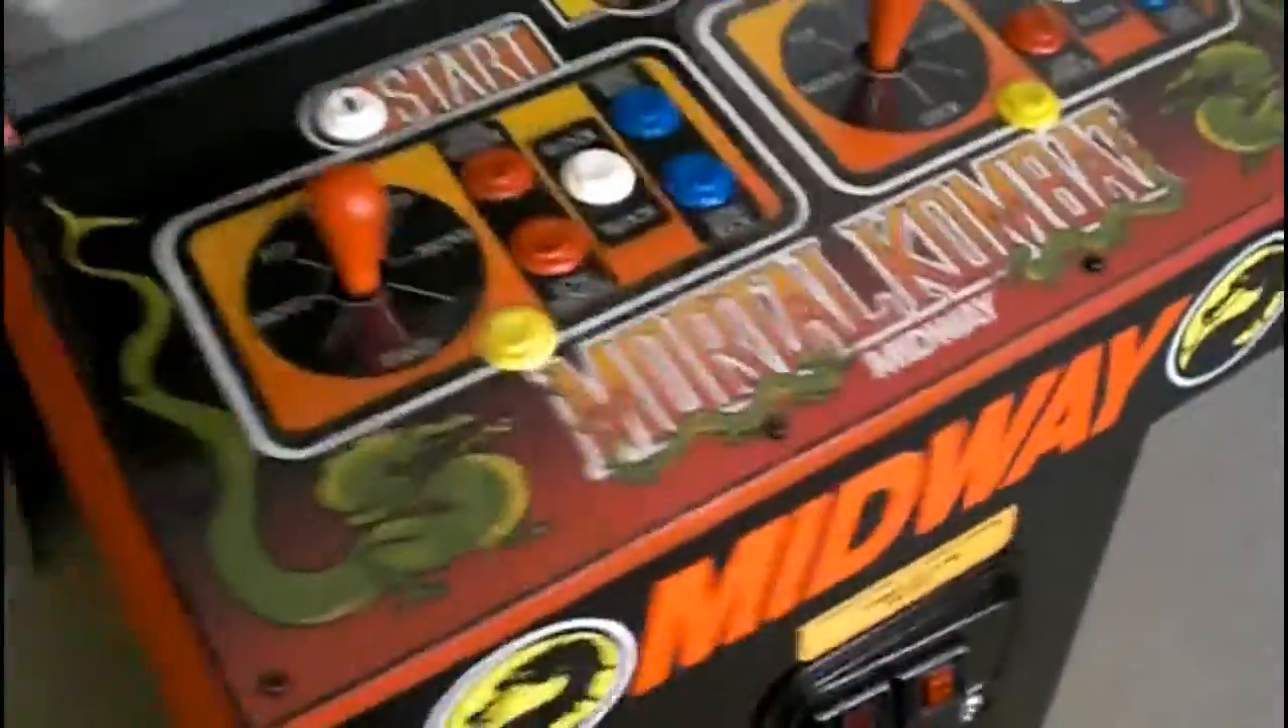Got the run buttons installed and the artwork done.